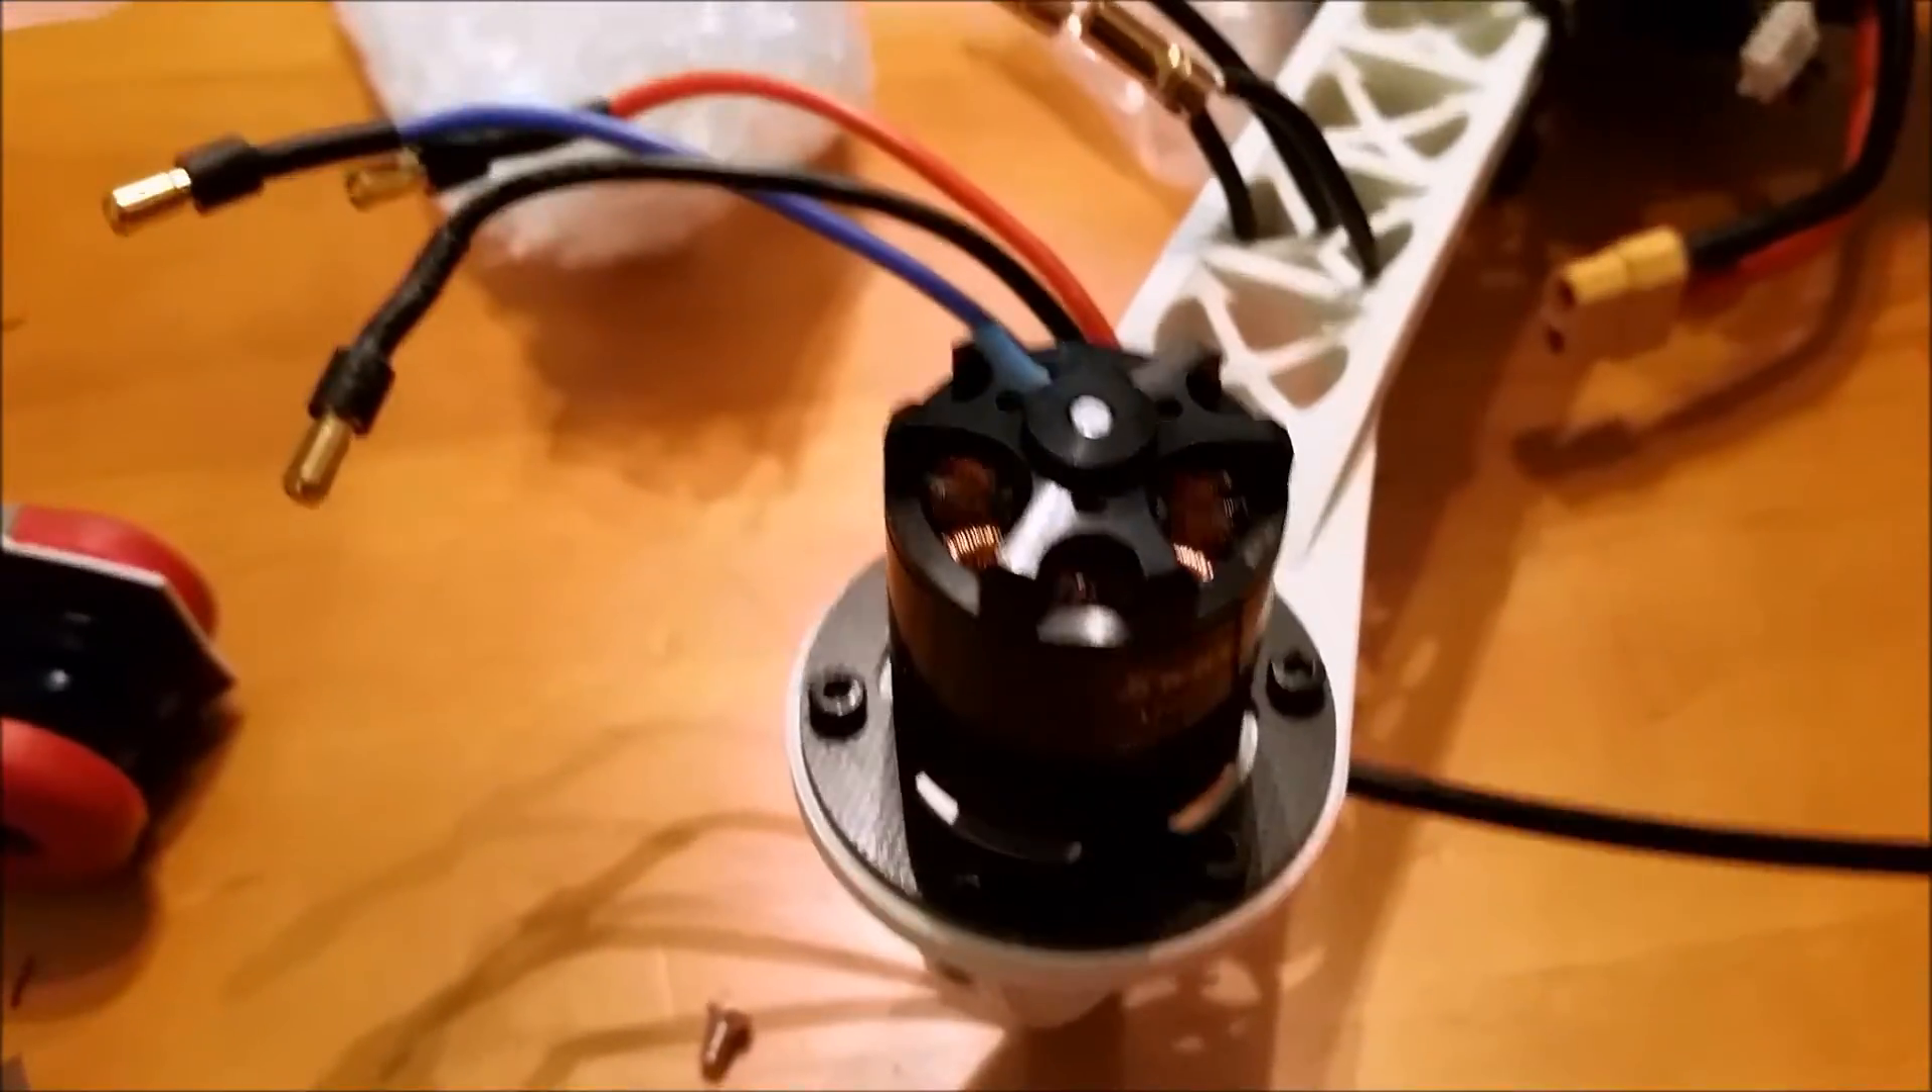Now we have the motor mounted to the quadcopter arm. We put the bolts in here and here and here and here mounted on there.